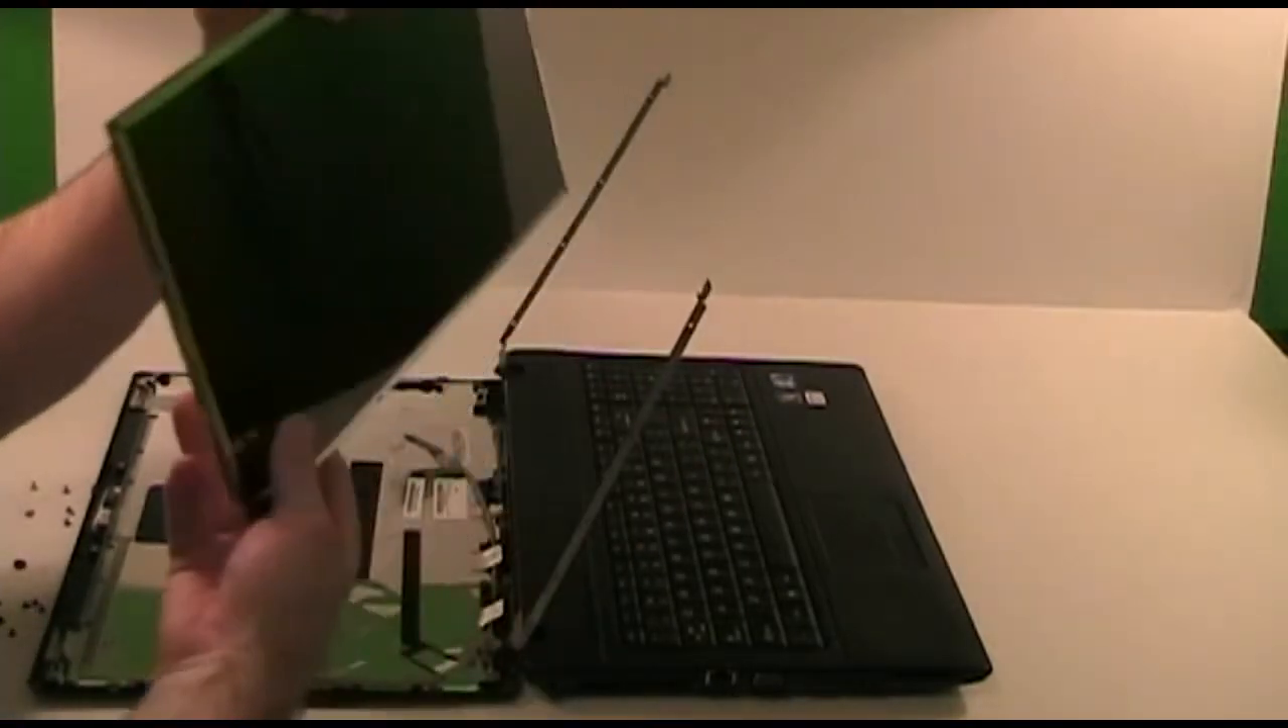And there is the broken screen removed.